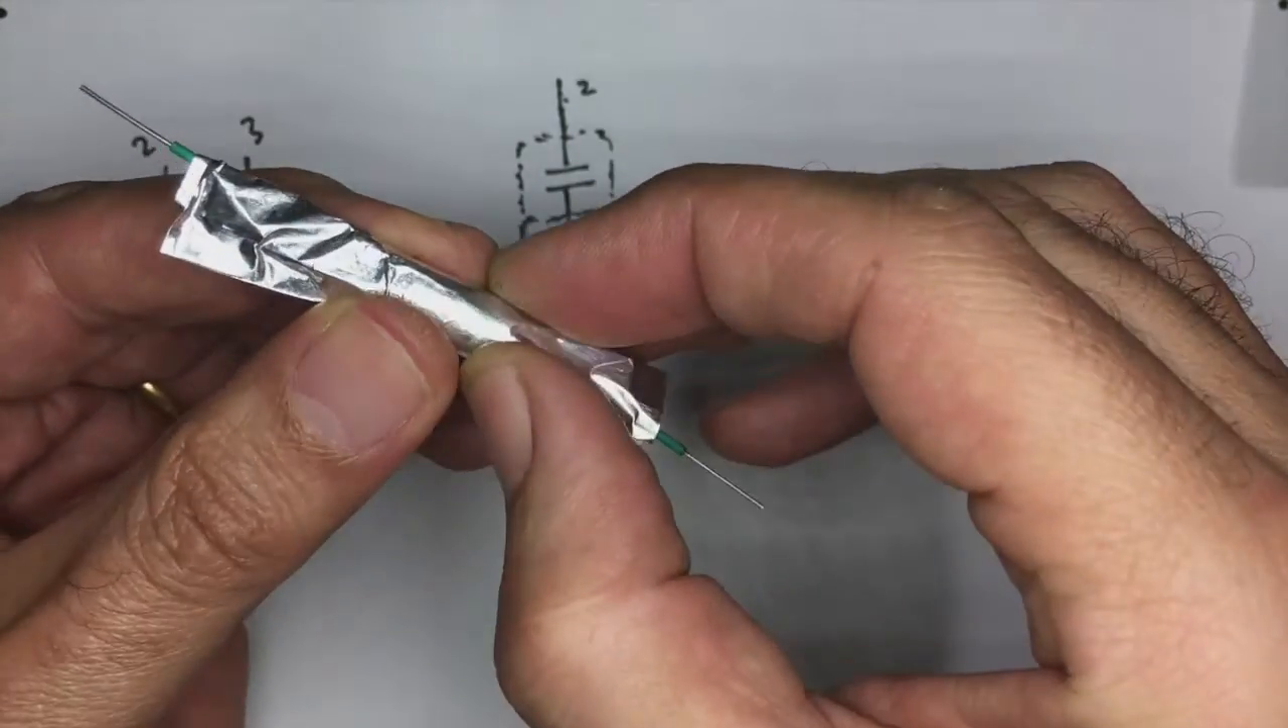So we've got our capacitor shield in the middle there, and then you just crimp these guys together, and your shield is now extended to that part of the lead.